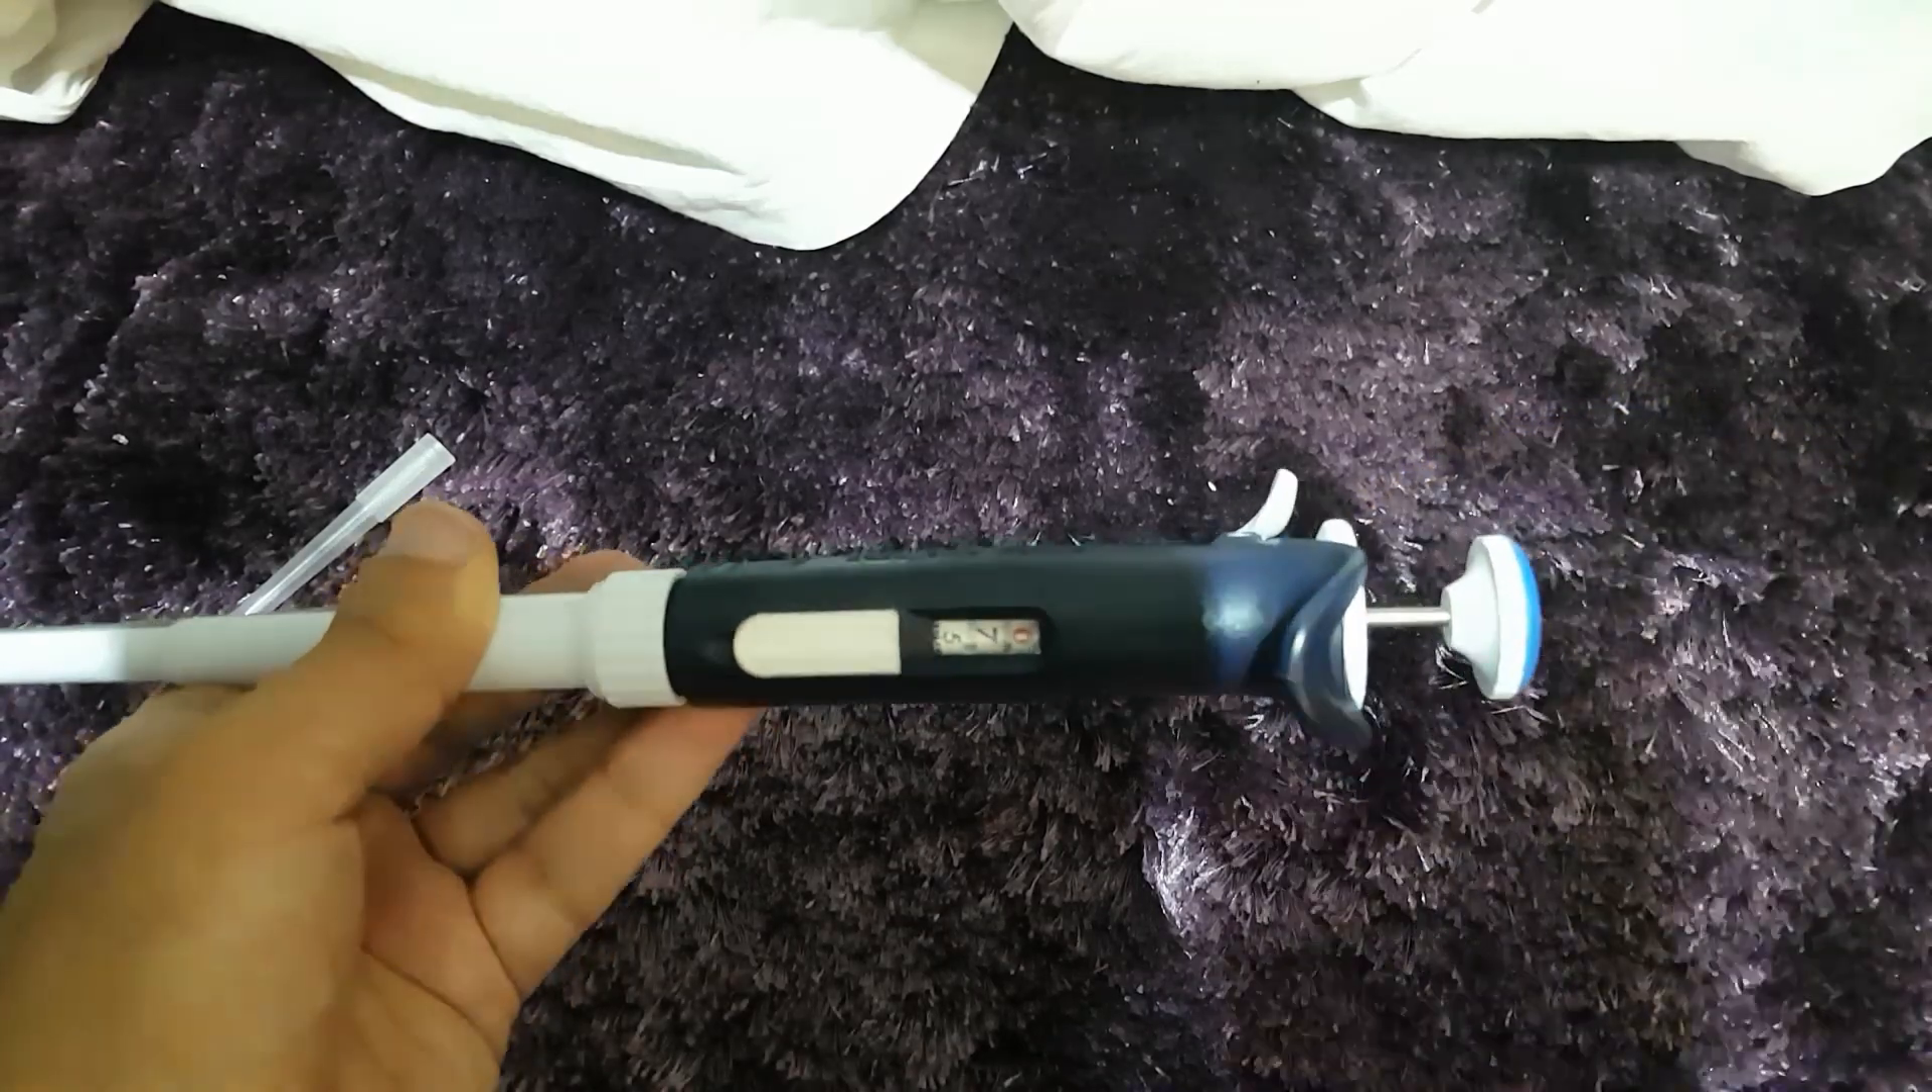We have our pipette back together again.